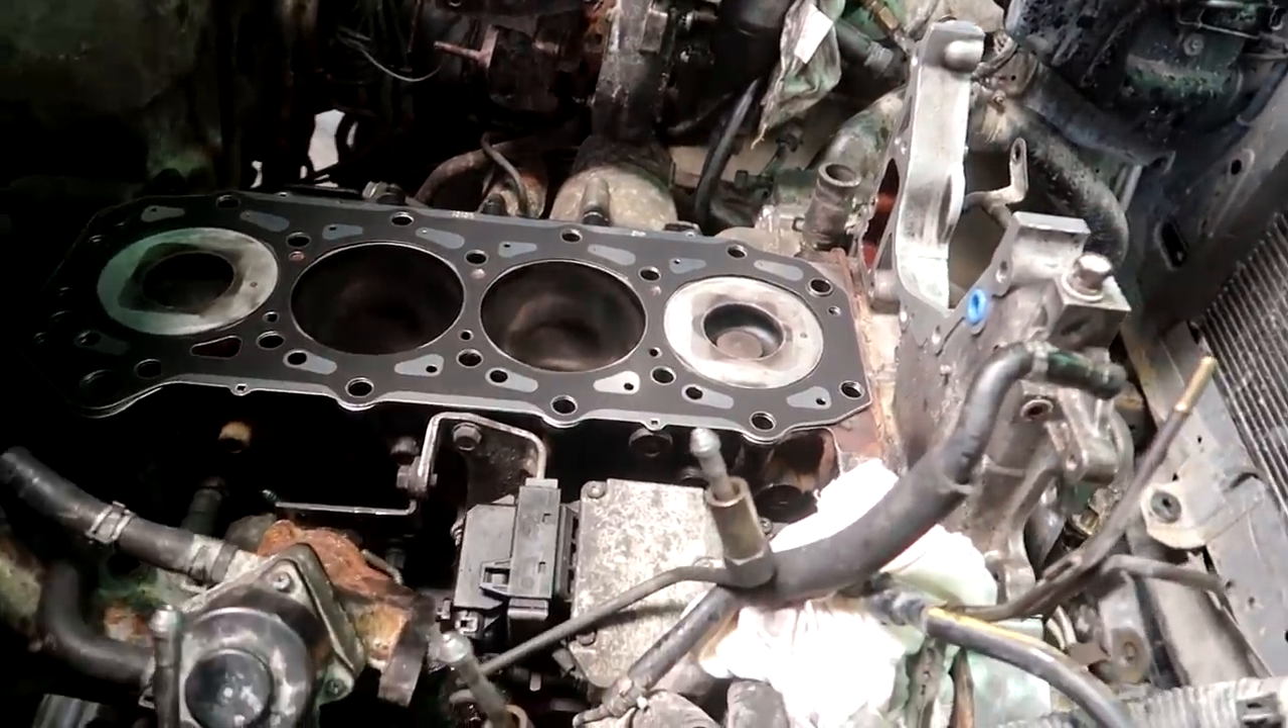But got the new head gasket on now.